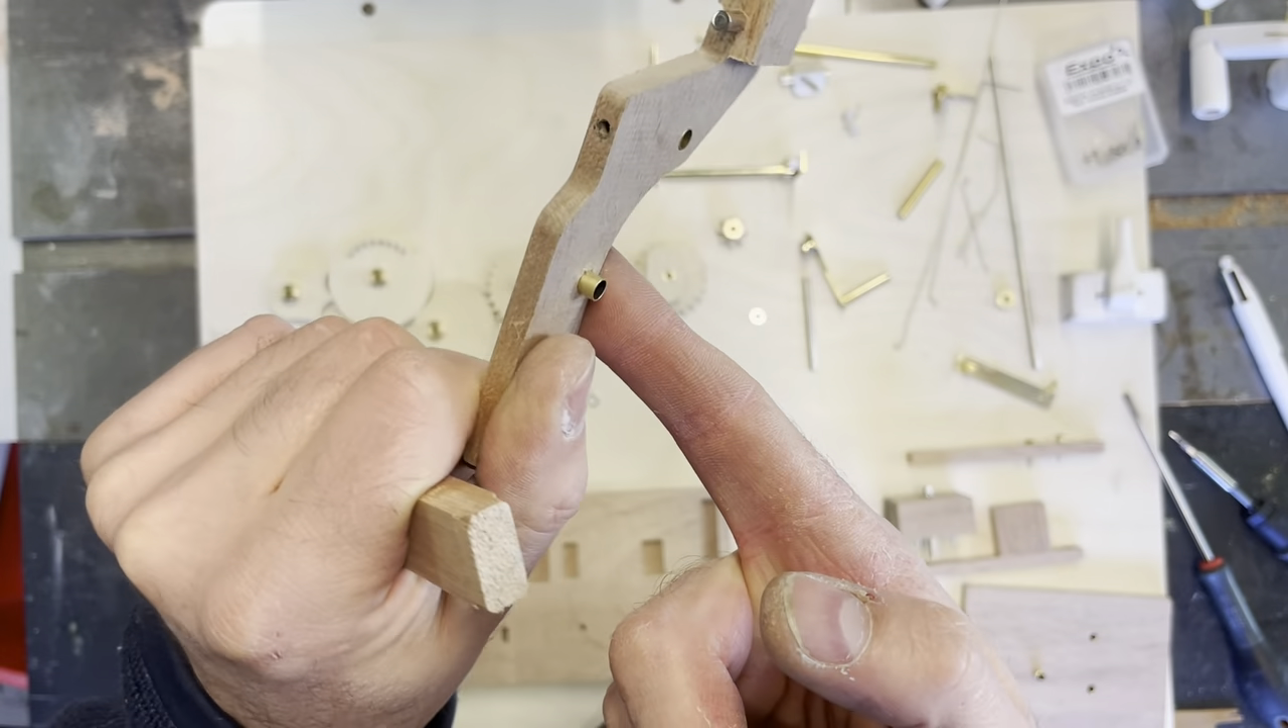Let's get the supports in. So you can see I've already put brass sleeves in.